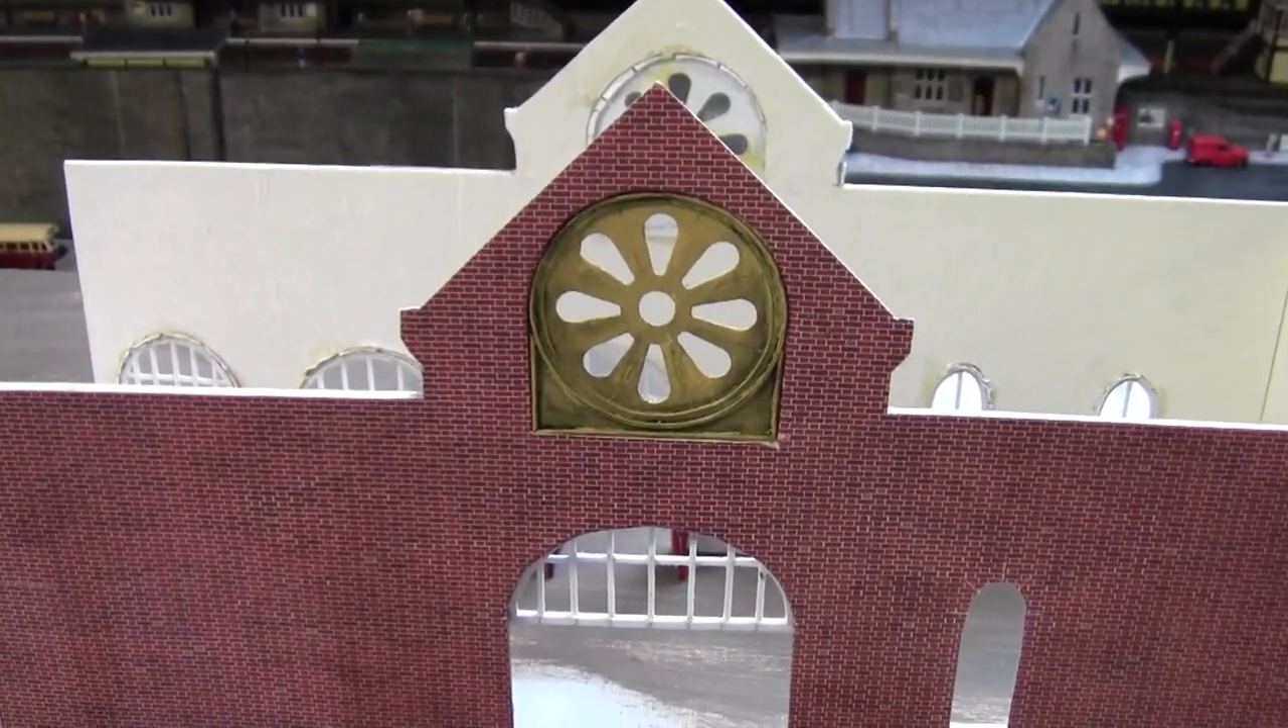As you can see we have the rose window in on the inside.